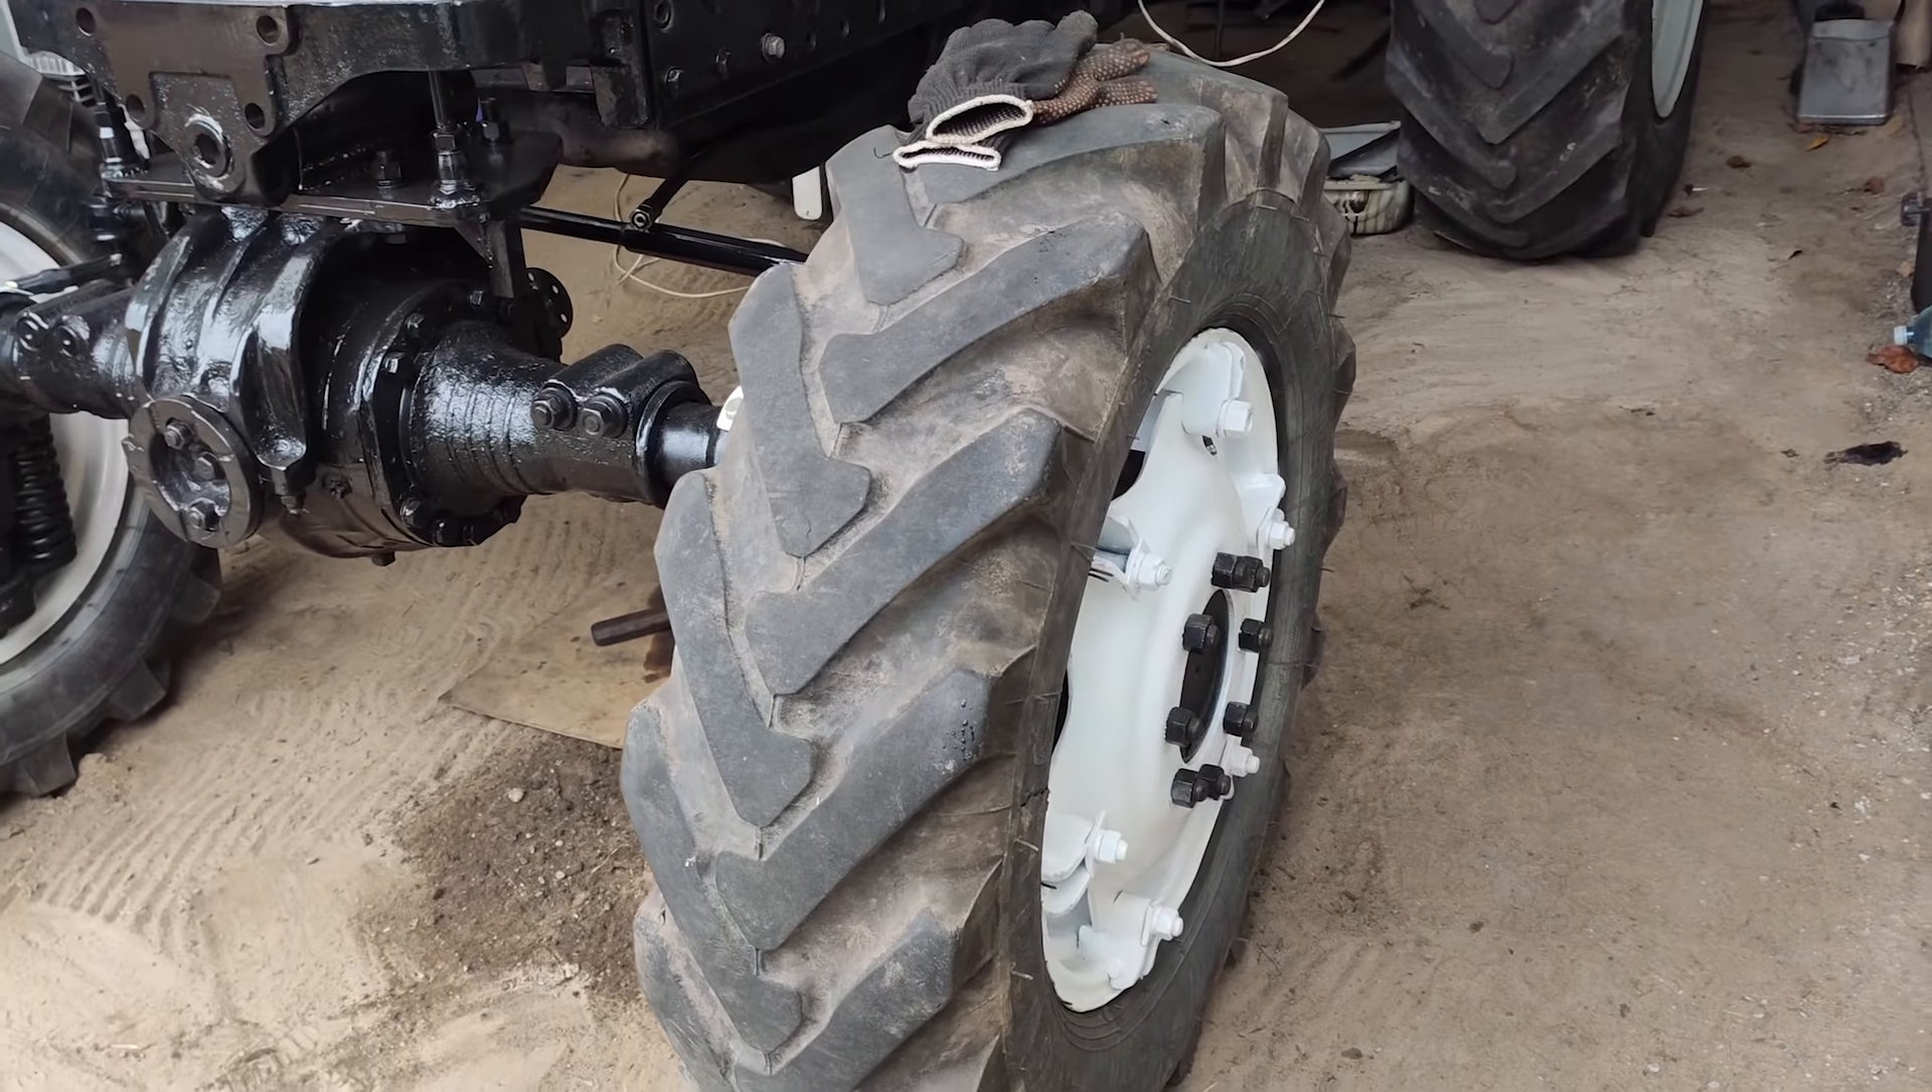Так ребятки собрали колеса вот так получилось то есть собрал на эти диски которые я красил получилось довольно таки неплохо.